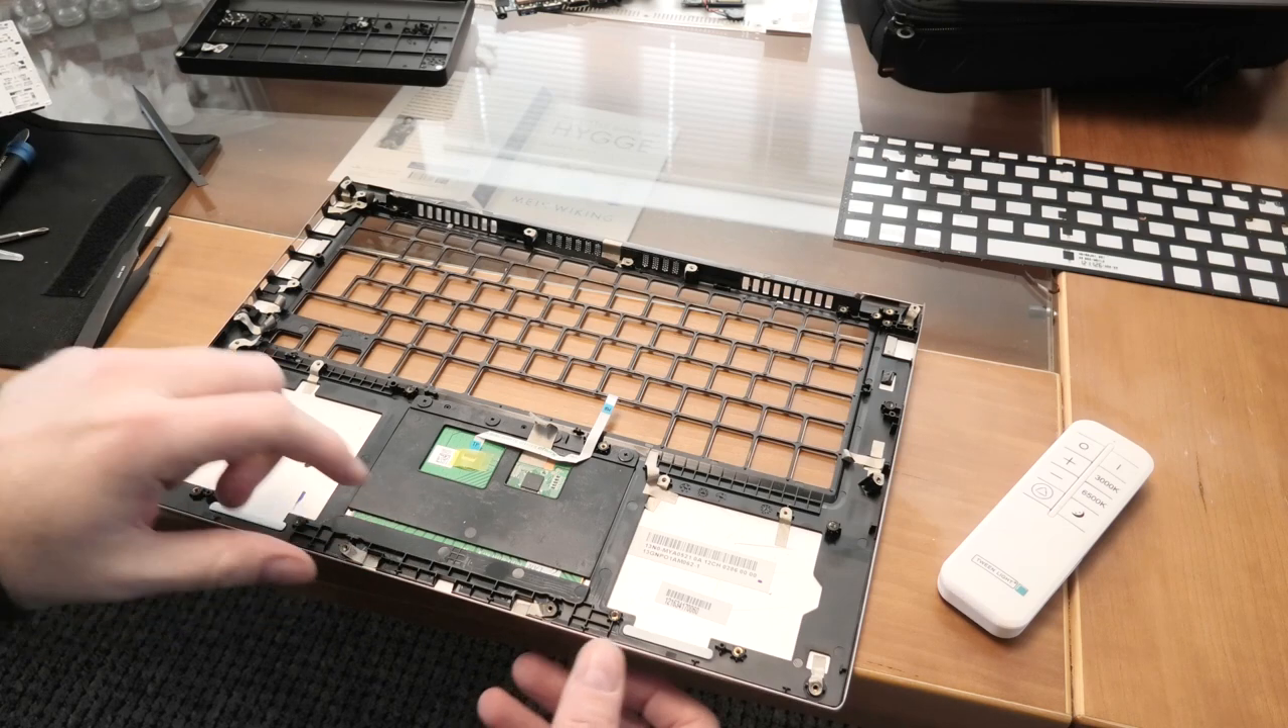And you can see I managed not to take the touchpad out that is still in.